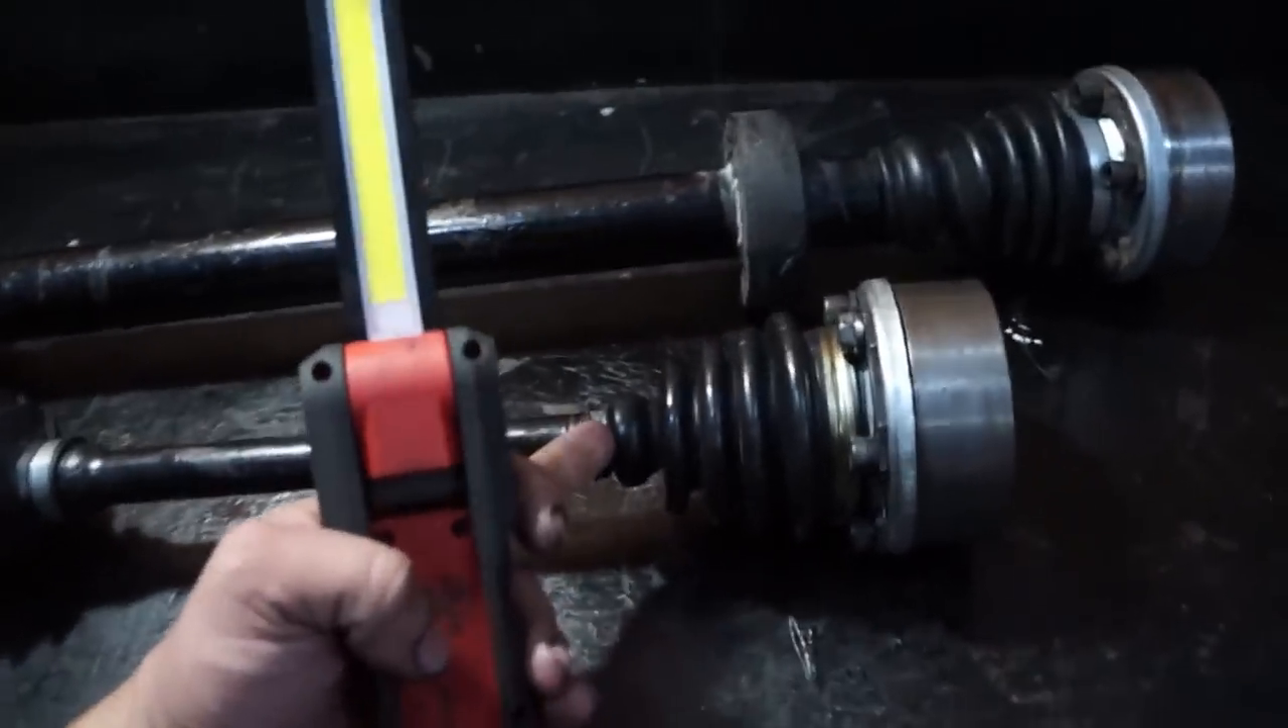Já coloquei todas as coifas, tudo bonitinho né.